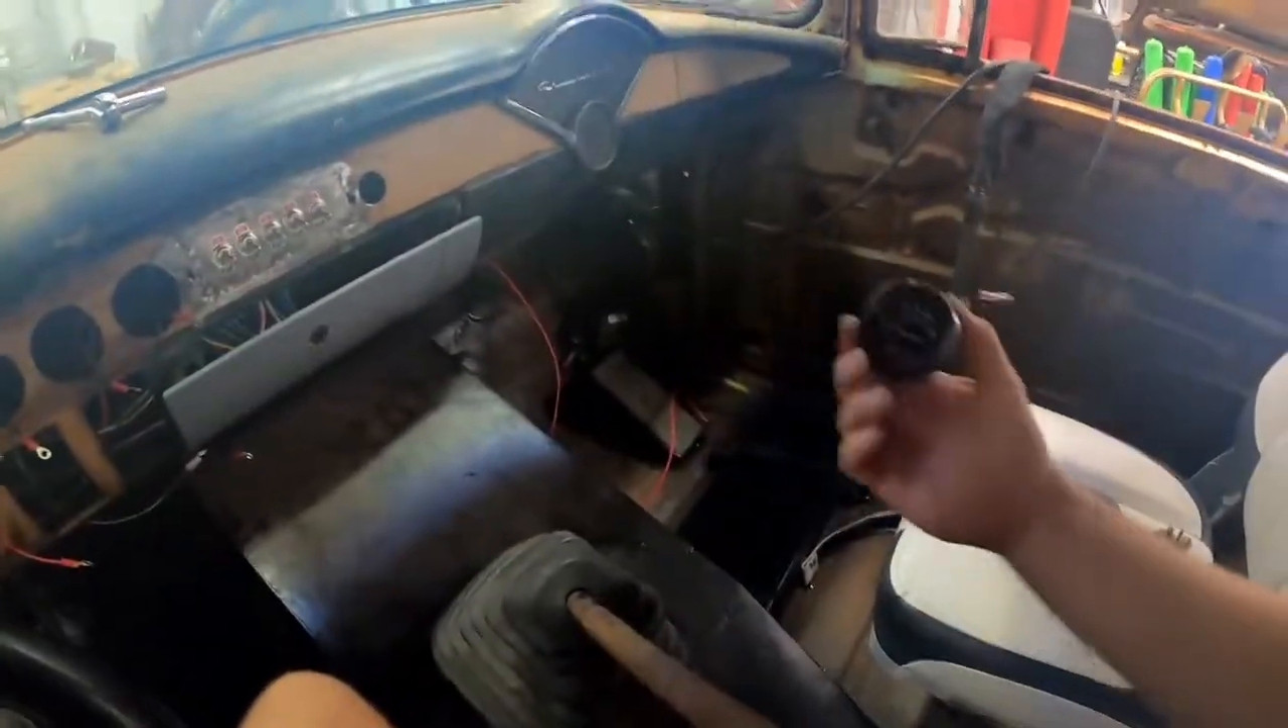I haven't installed these gauges yet.